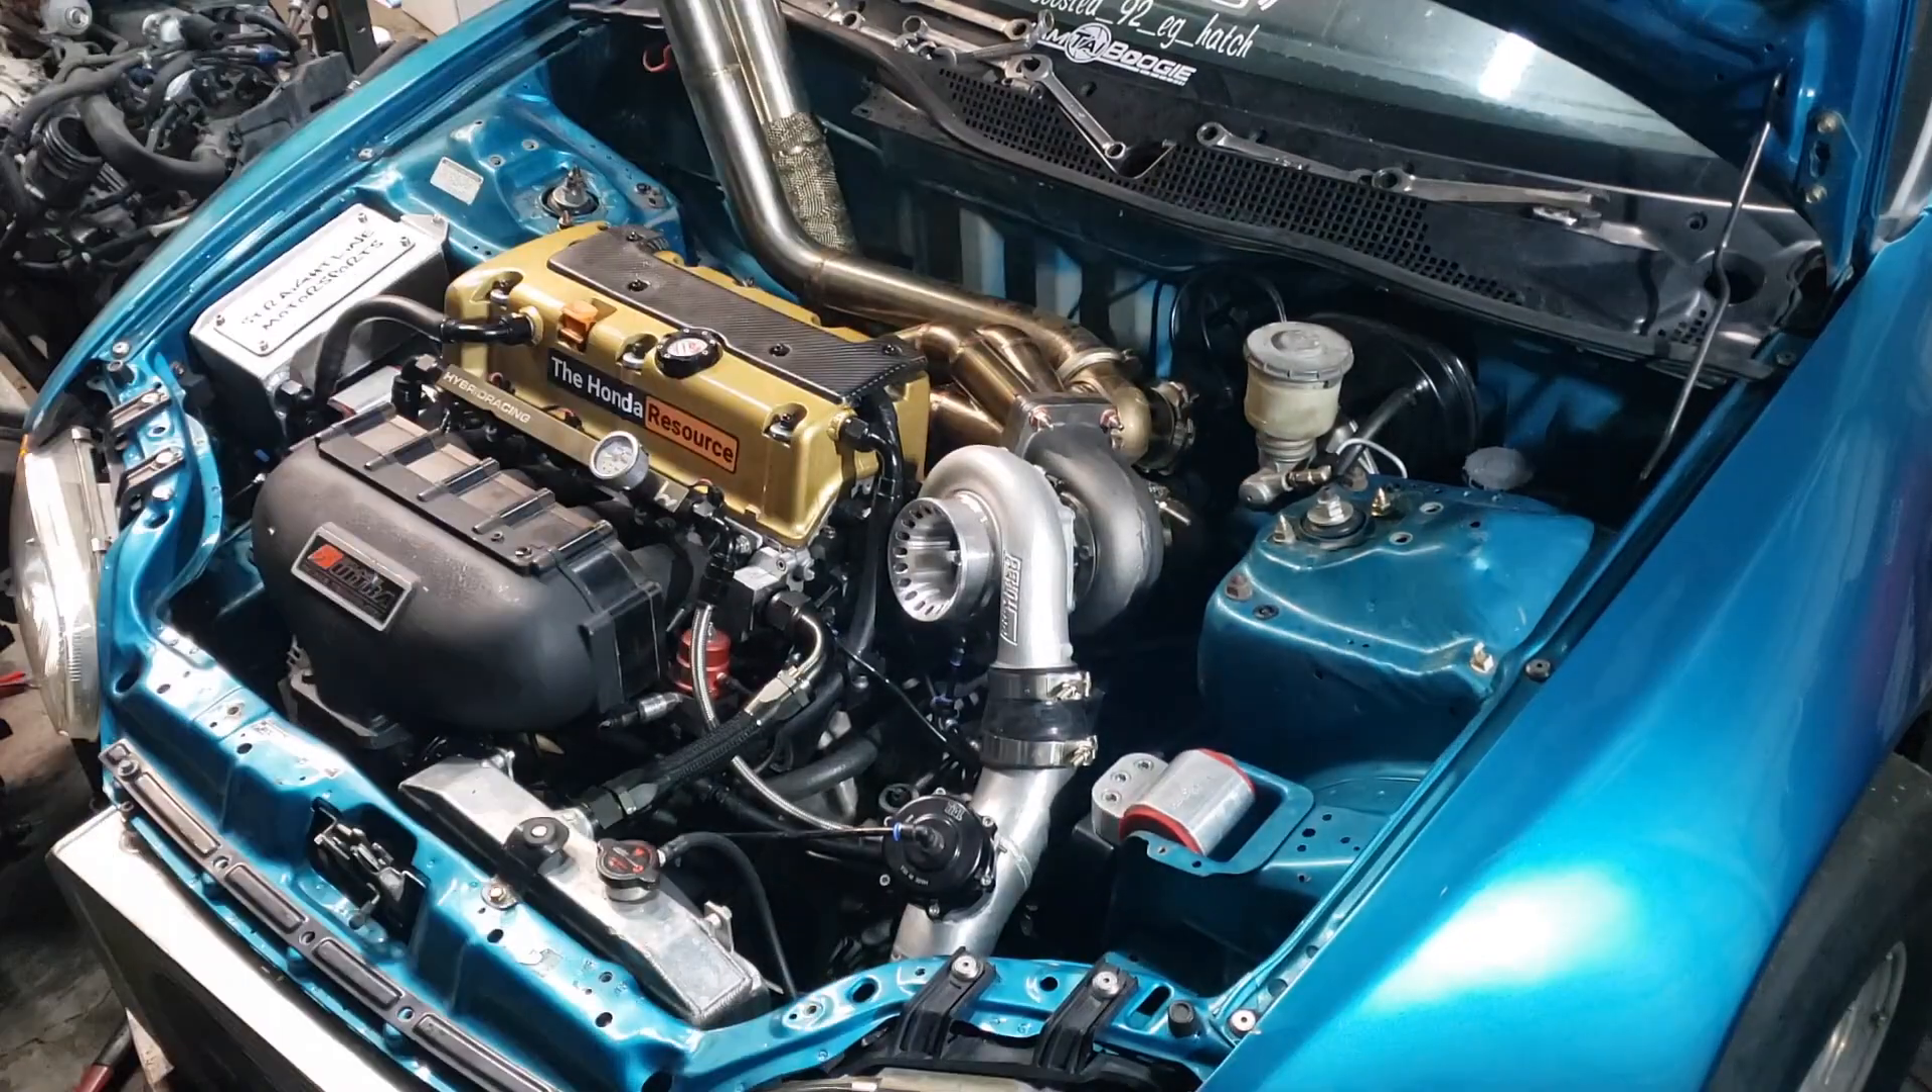All right, so you can see I got the turbo back on the car now, and now I guess I can start it up.